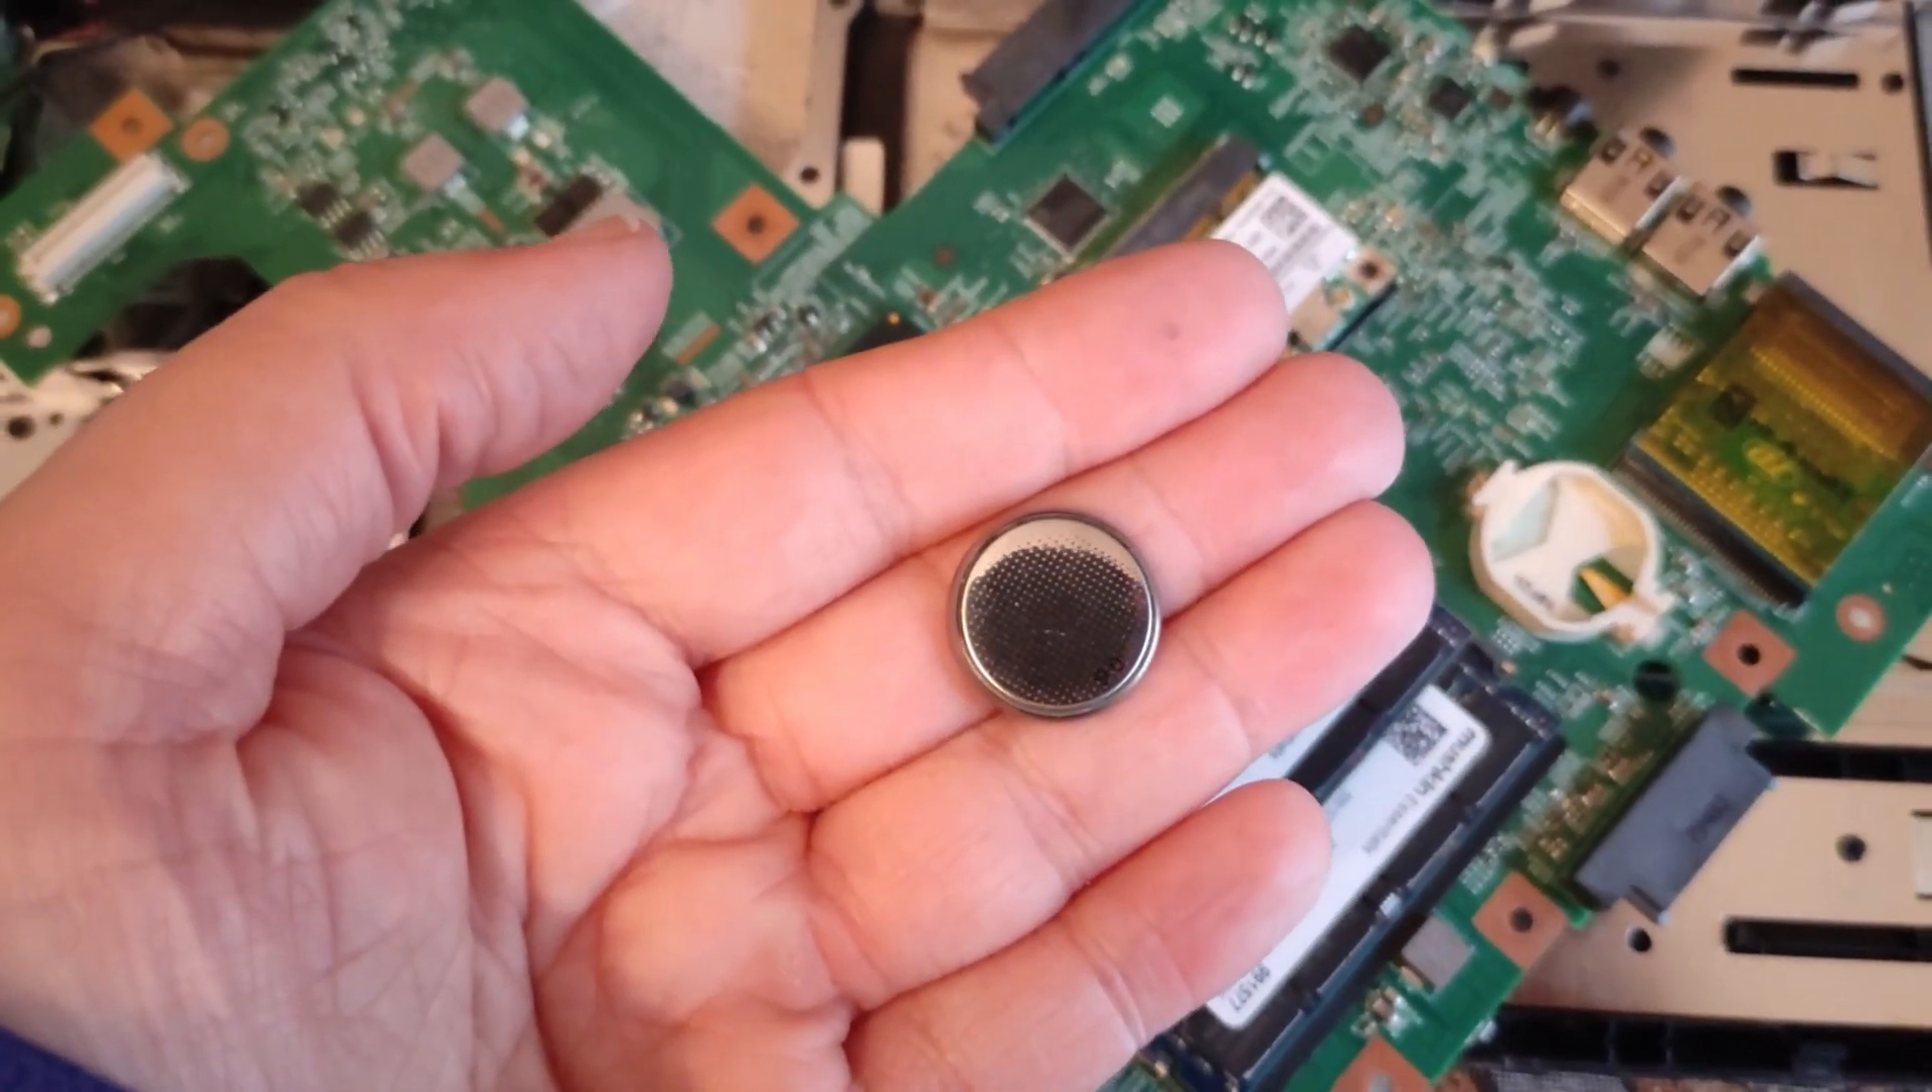Like you can see we have already removed the battery and we're gonna make a test to see if the energy of the battery is okay or we have to replace it.